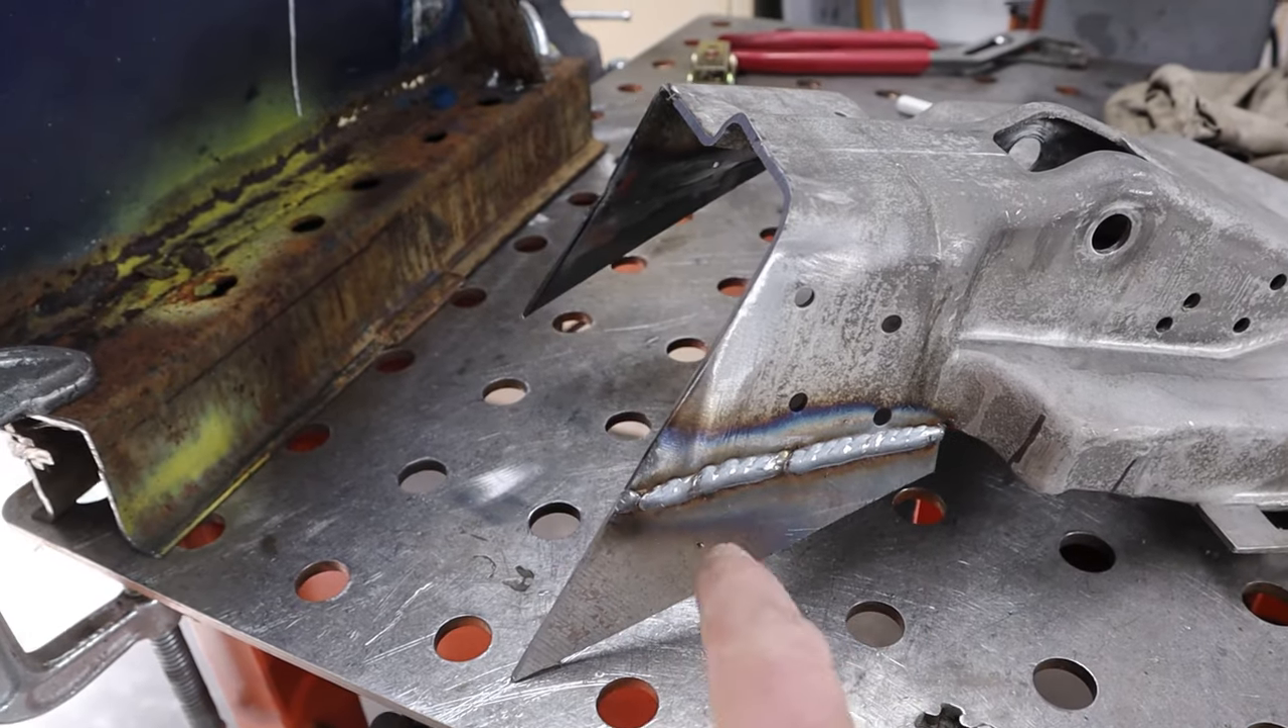I did weld a wing on here, I did one on the other side. They are a little oversized, but the angle right here should be correct.